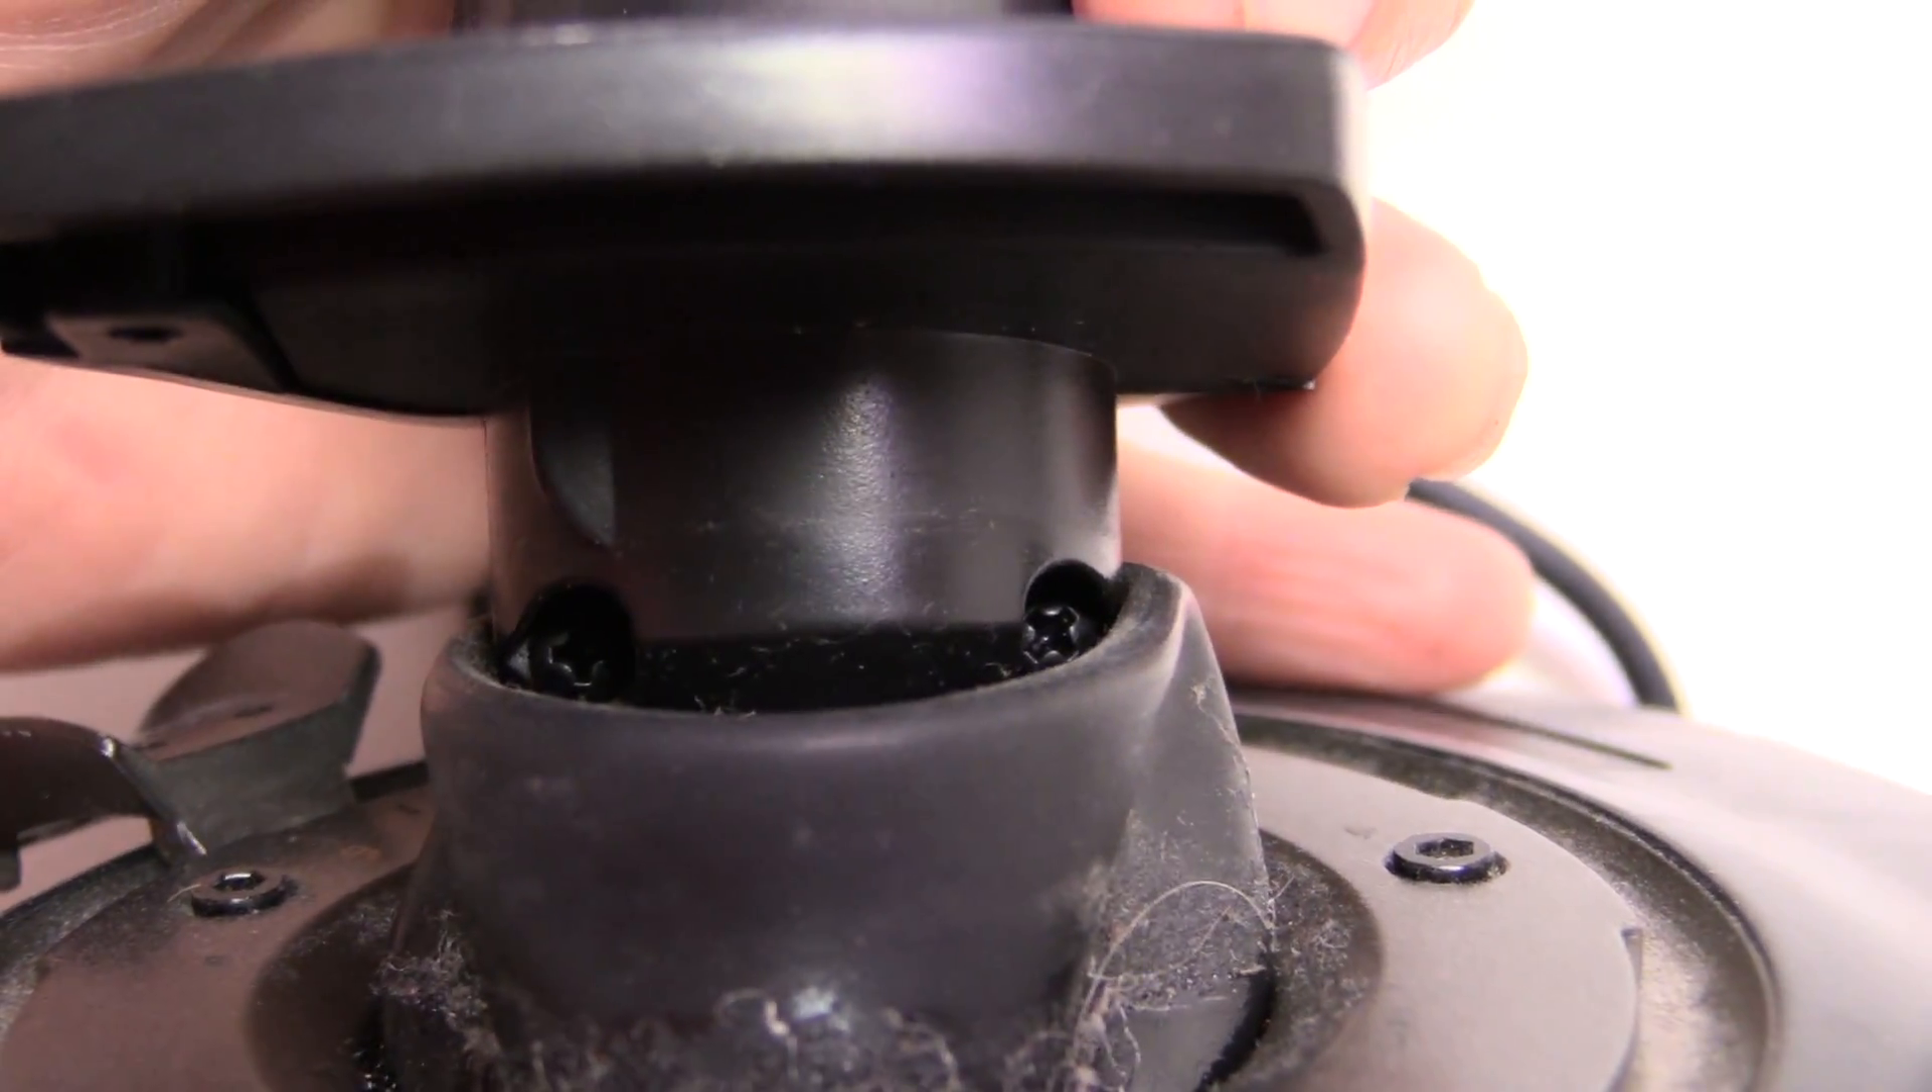As it turns out, under there, way under the boot, there's a couple more screws that have to come off.